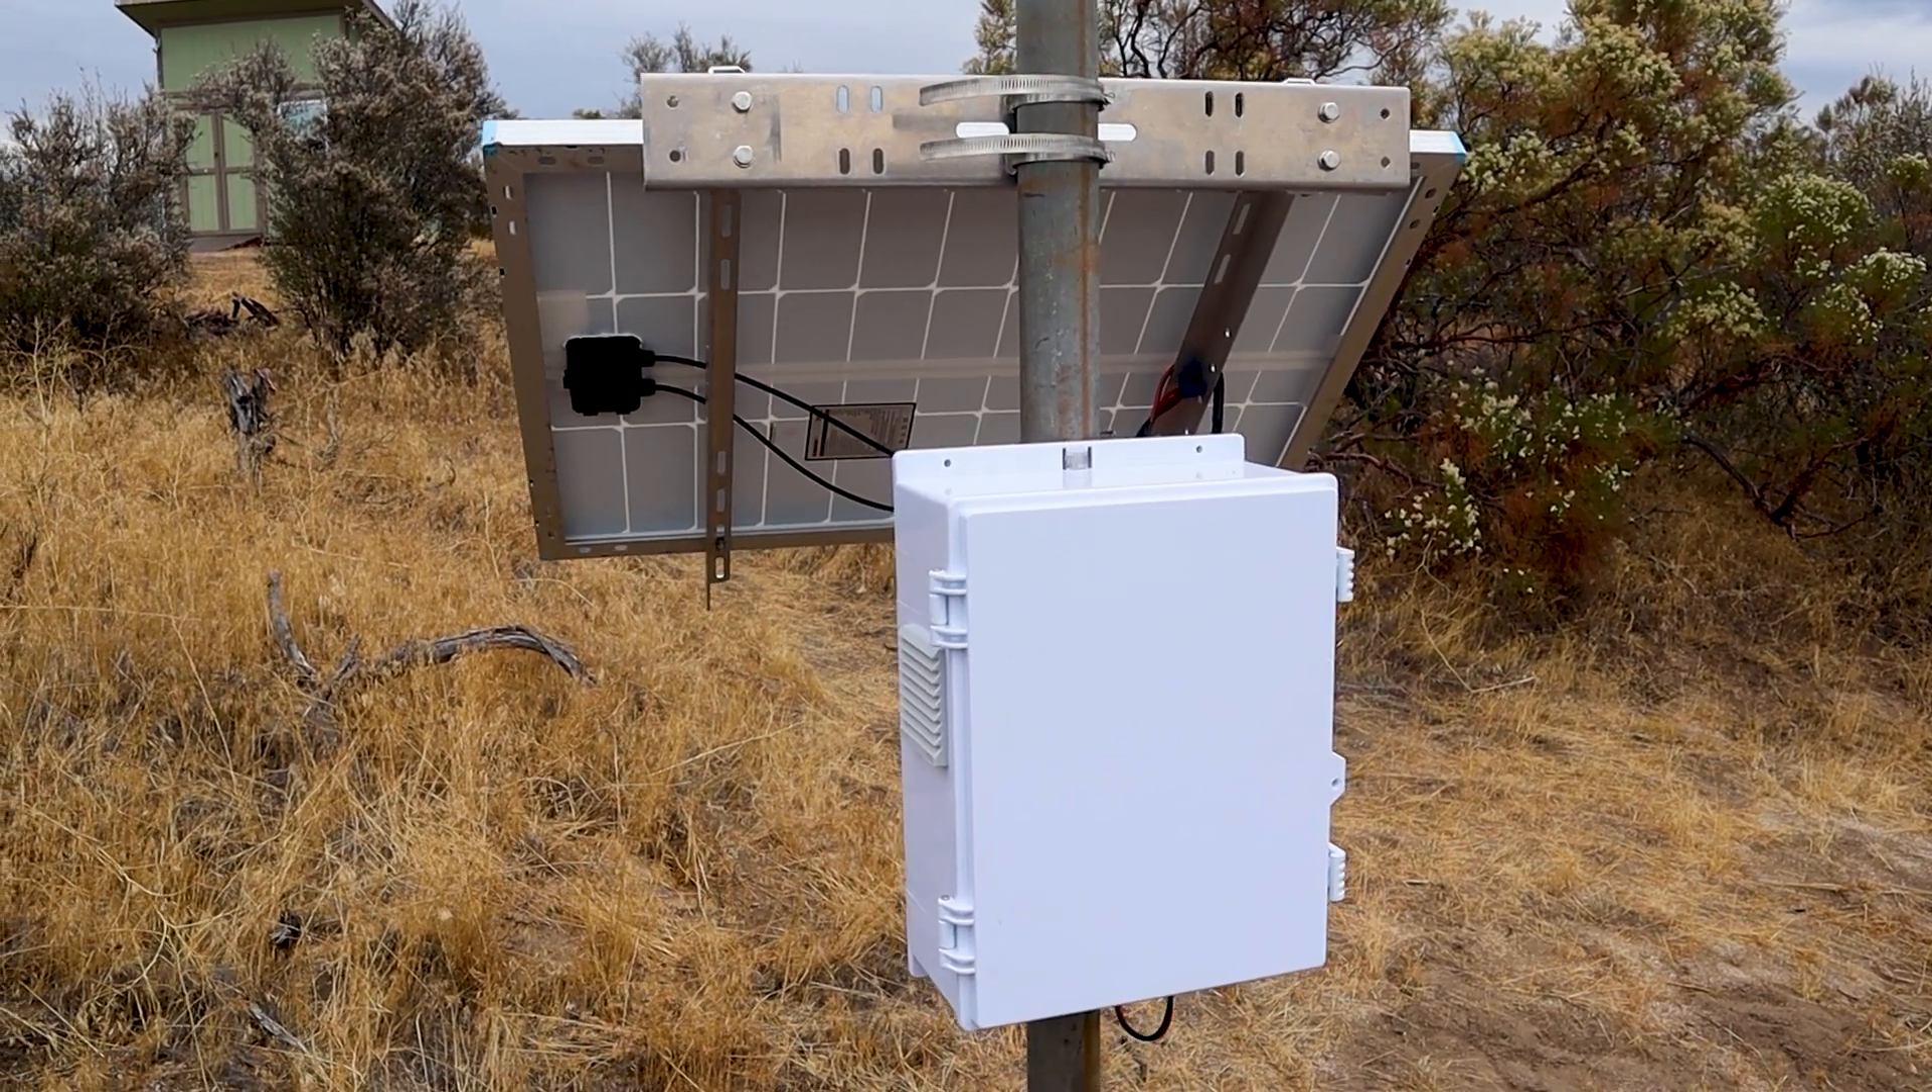With everything wired, I closed up the box.